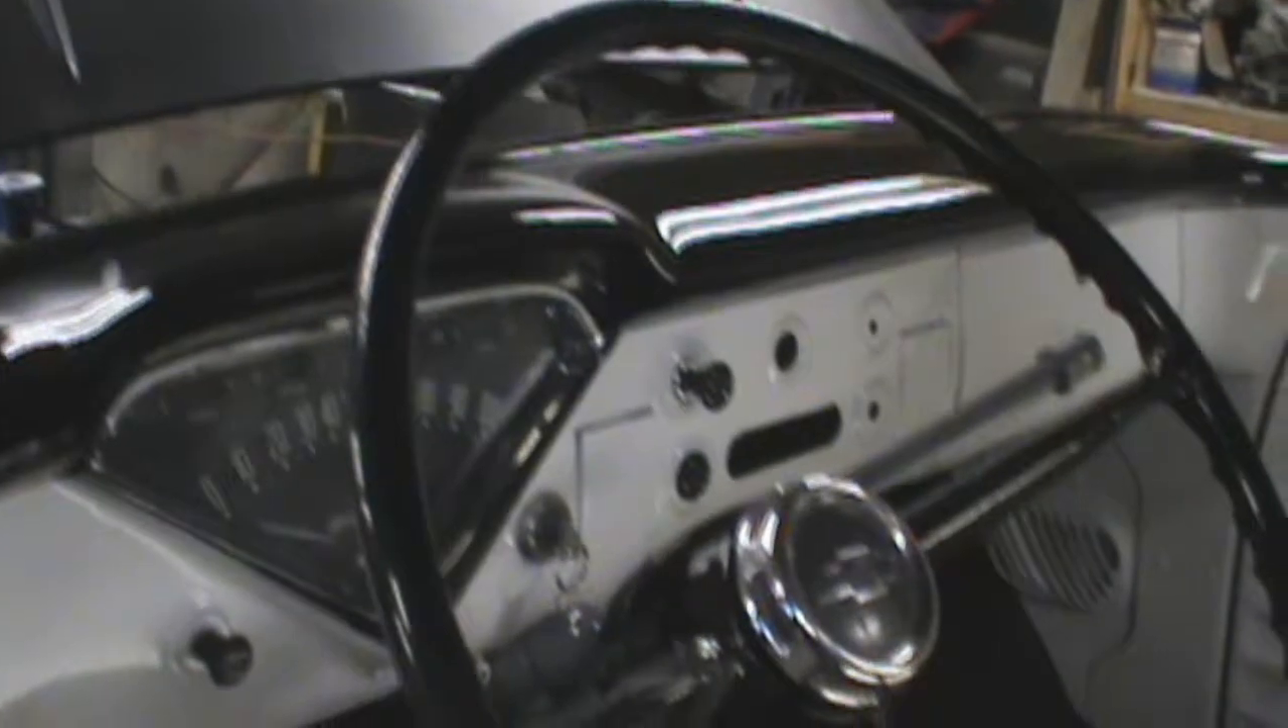We're missing a couple knobs around the radio and whatnot, but, uh, haven't found them yet.